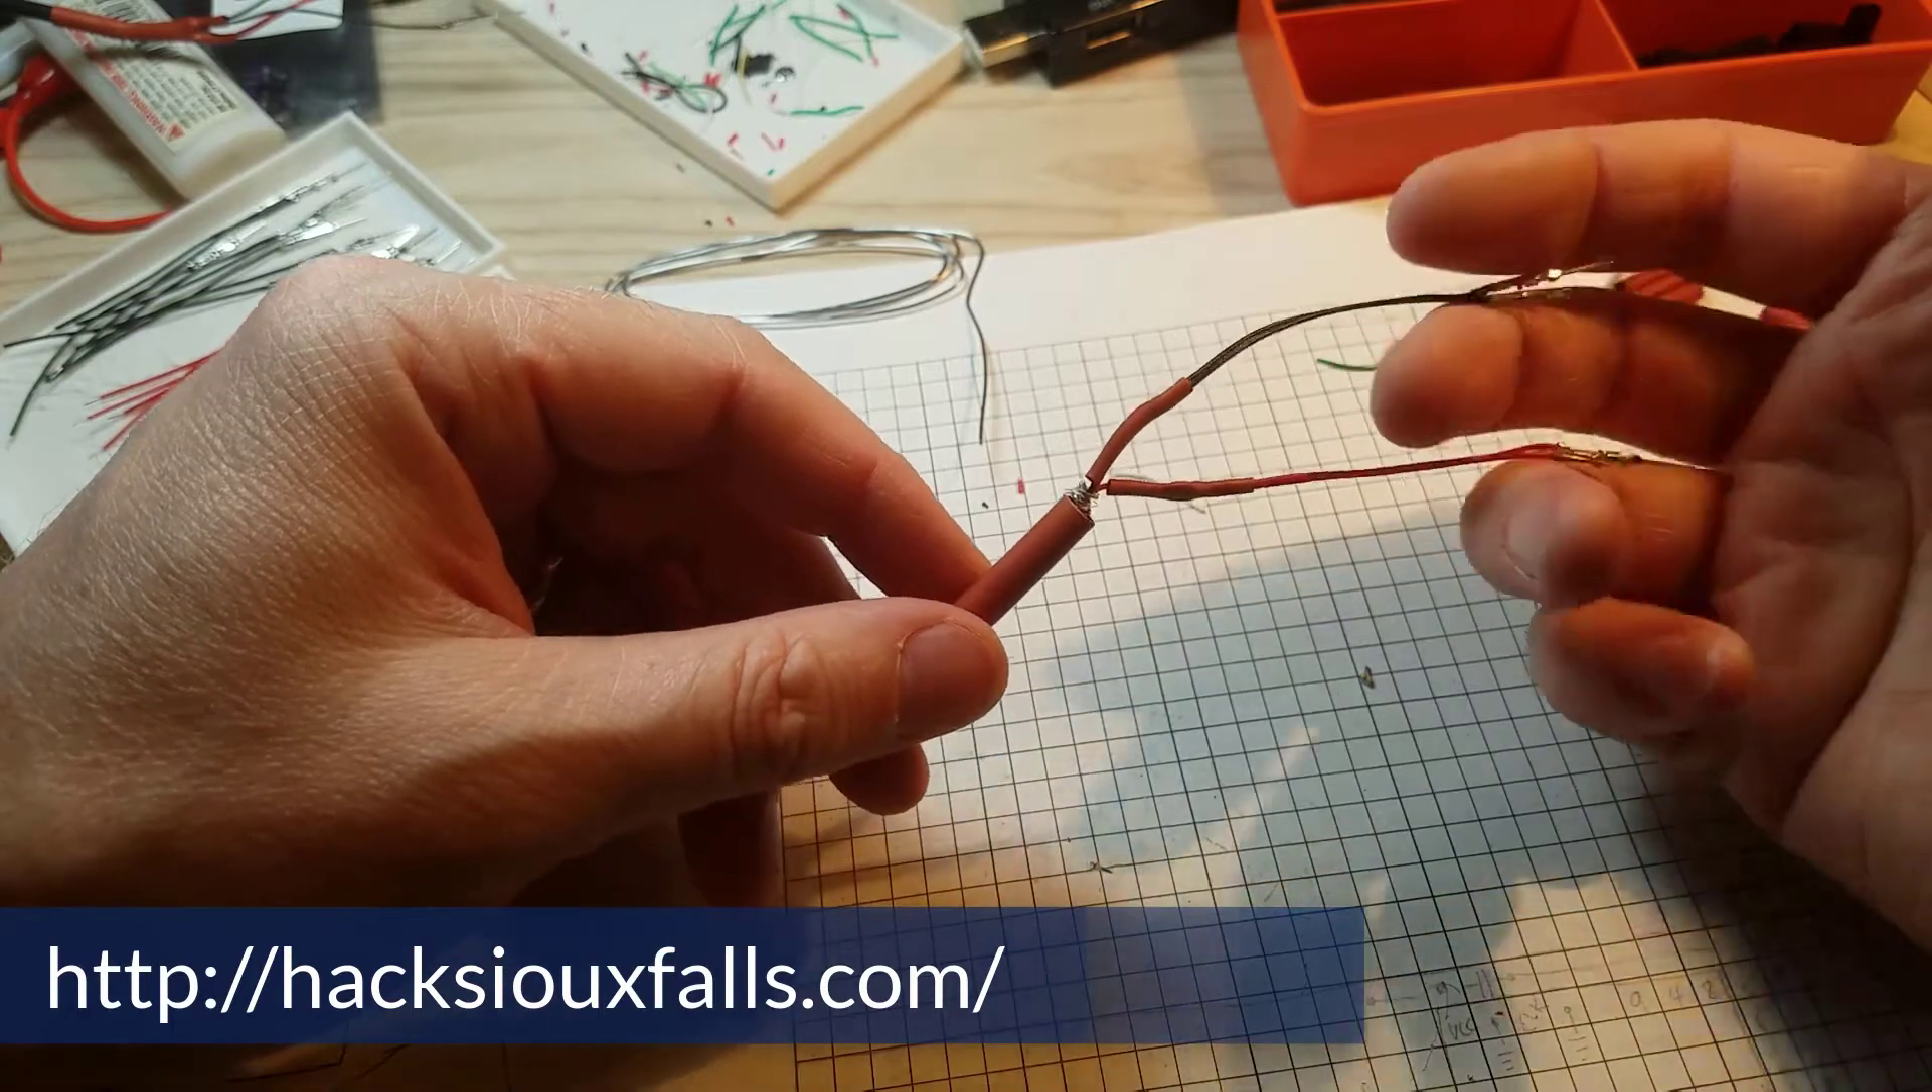Now I have those wires all soldered together and heat shrunk together. So now they're nice and protected.